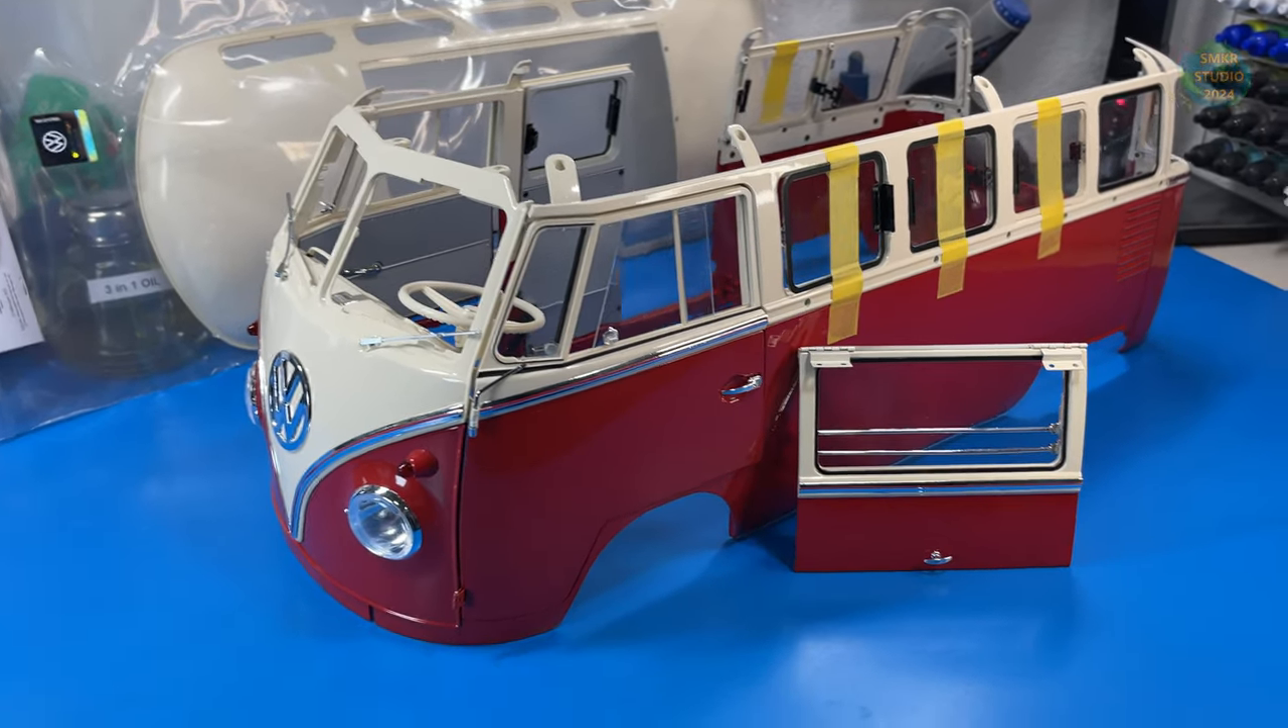Got all the windows put in on the sides.